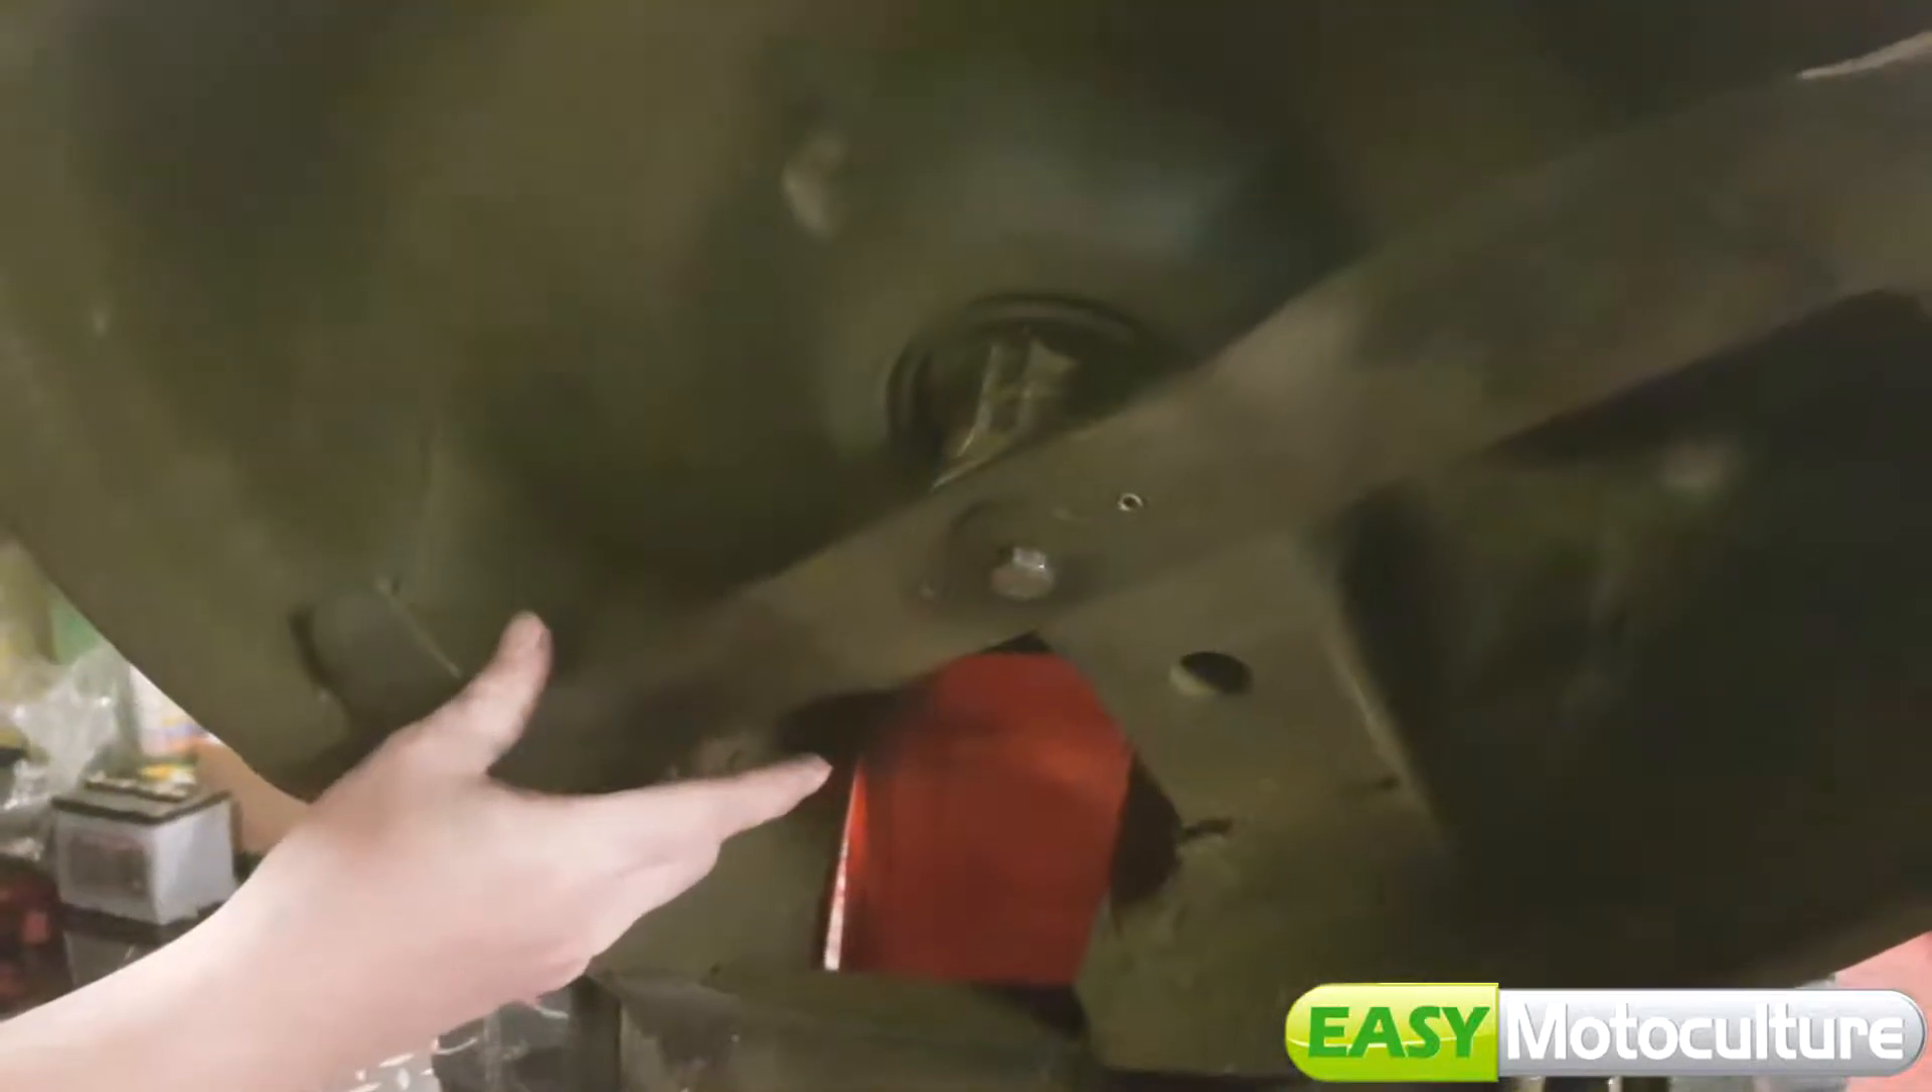Voilà notre lame est reposée donc notre lame est reposée.